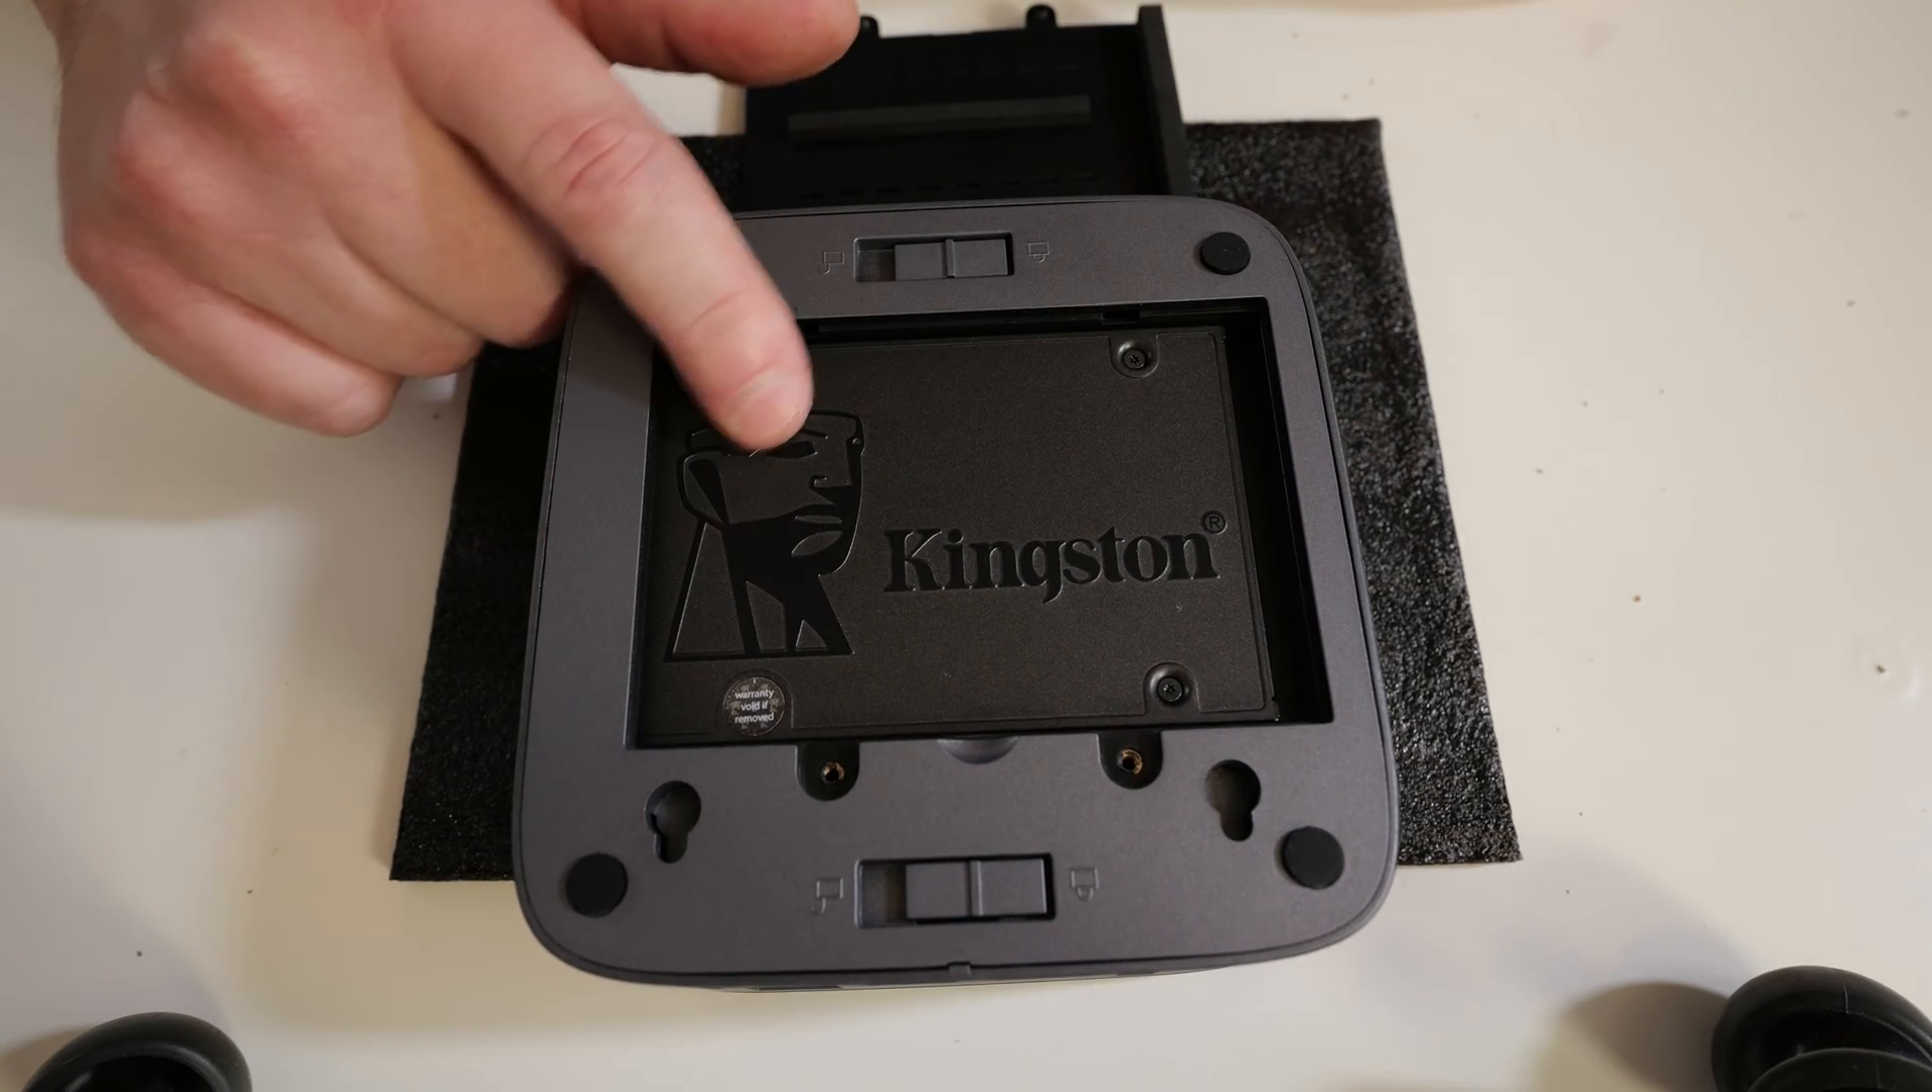And there we go. That is the drive attached.